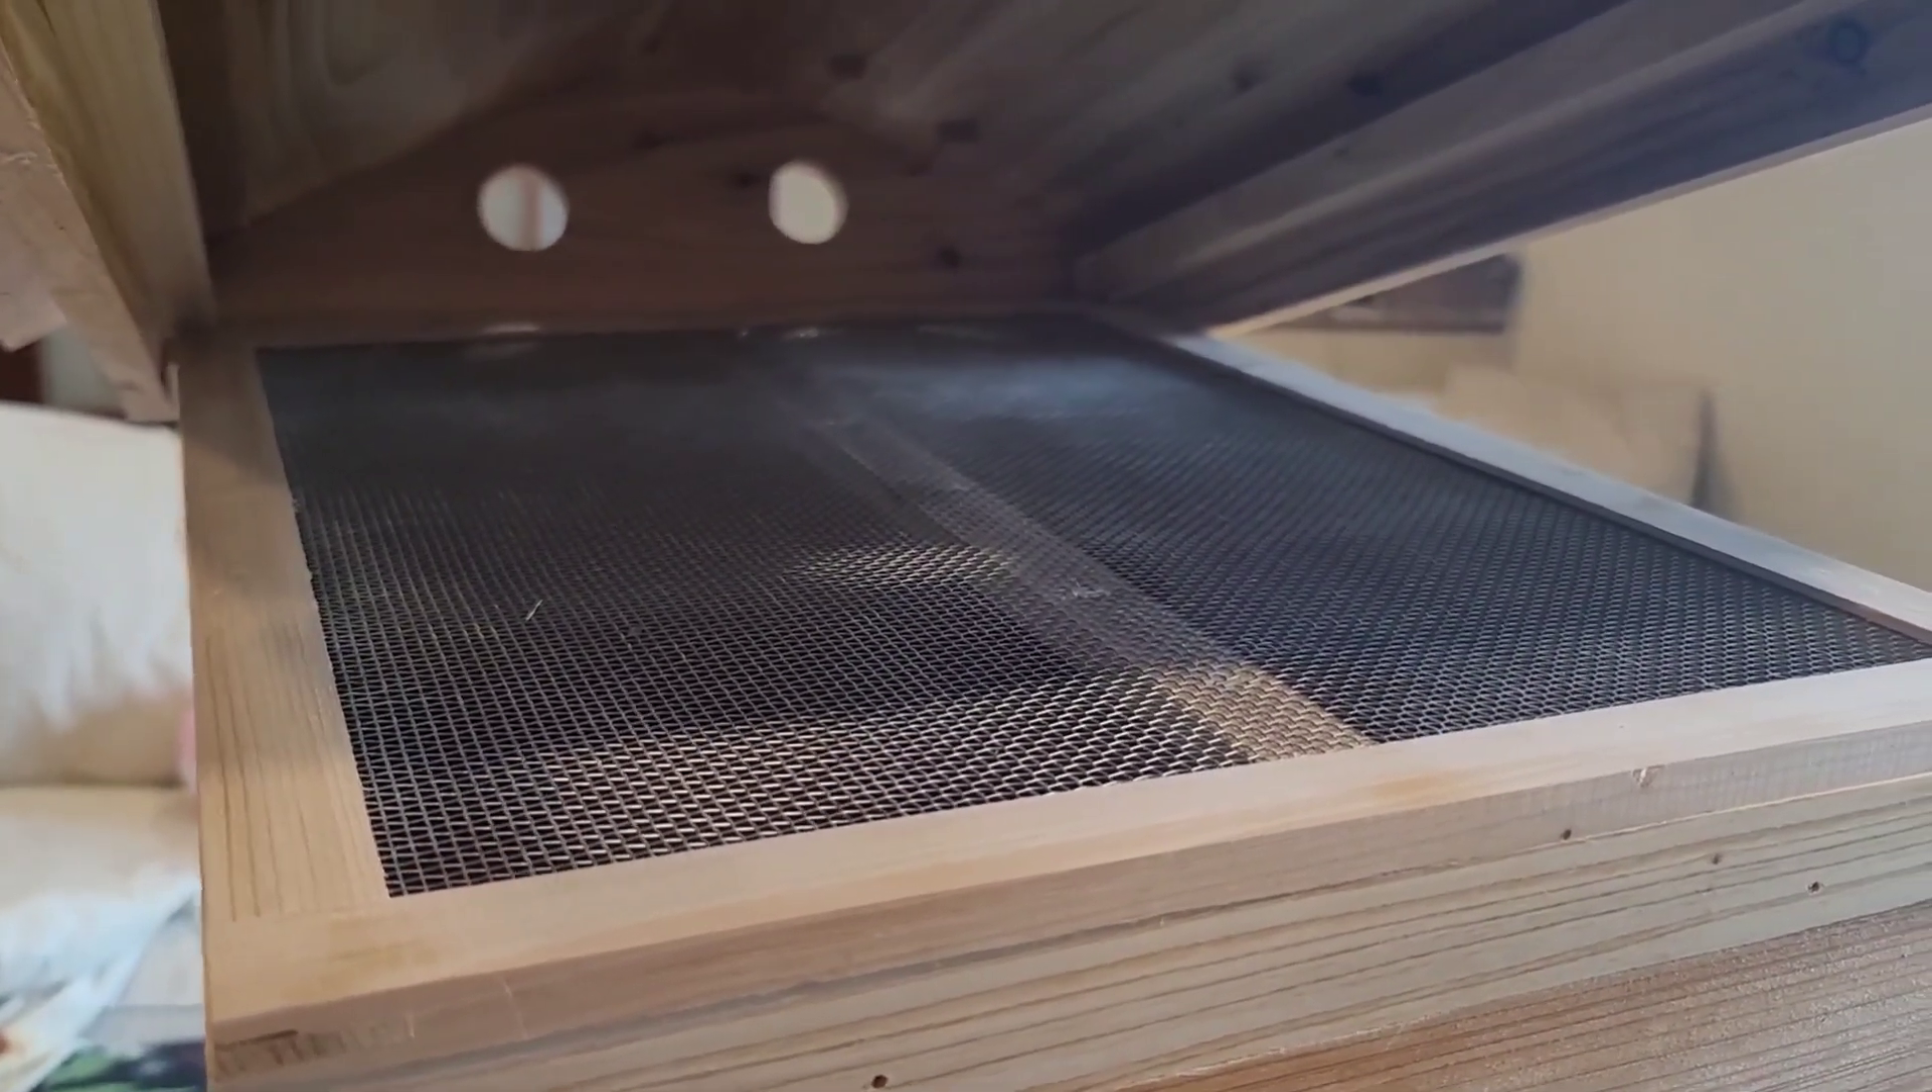So I've got the the screen panel on there and like I said earlier it keeps out varmints and stuff and the holes in the top and the roof are for airflow.